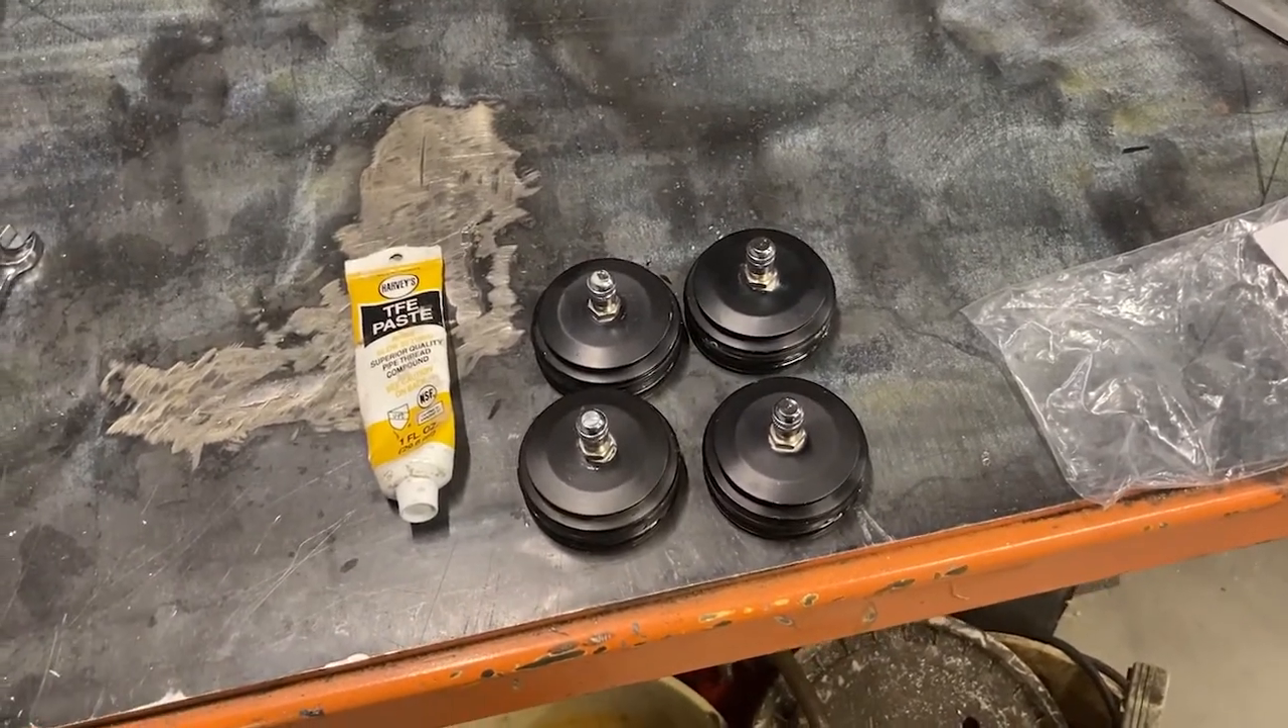All right, I used some Teflon paste and got all the Schraders installed on the old end caps.